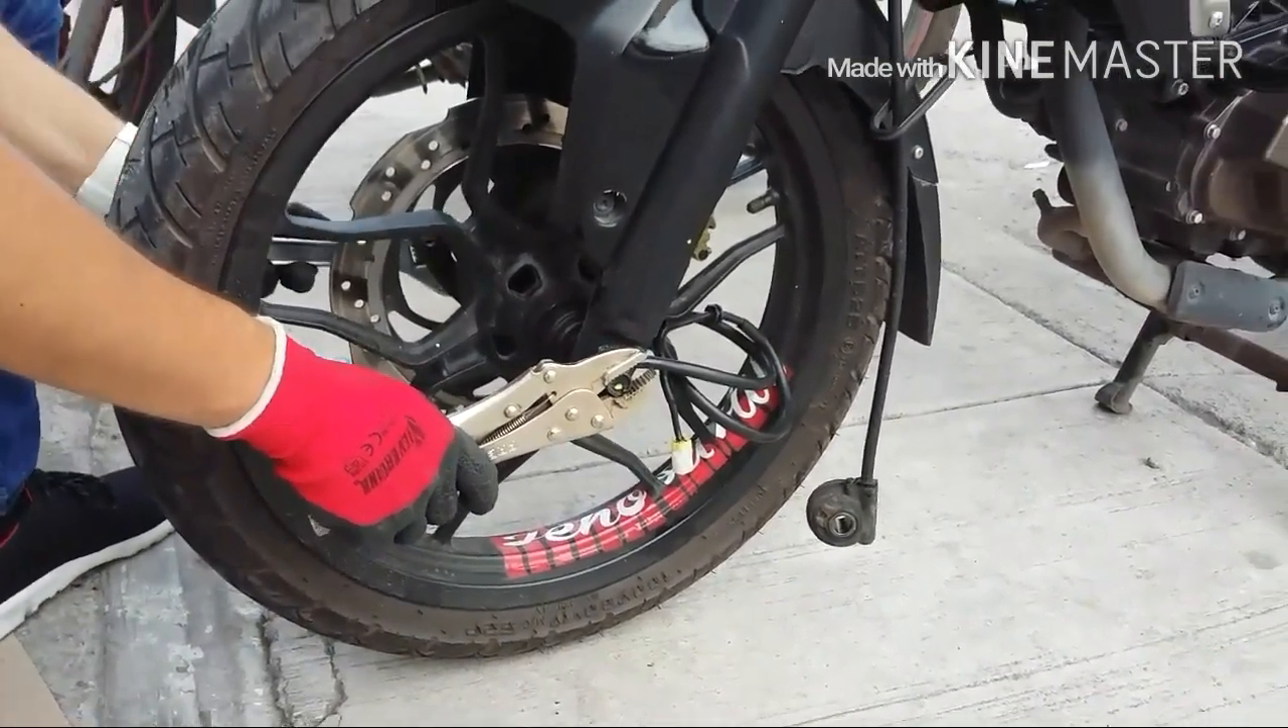Ya colocamos la llanta Y ahora únicamente hay que volver a apretar De vuelta.